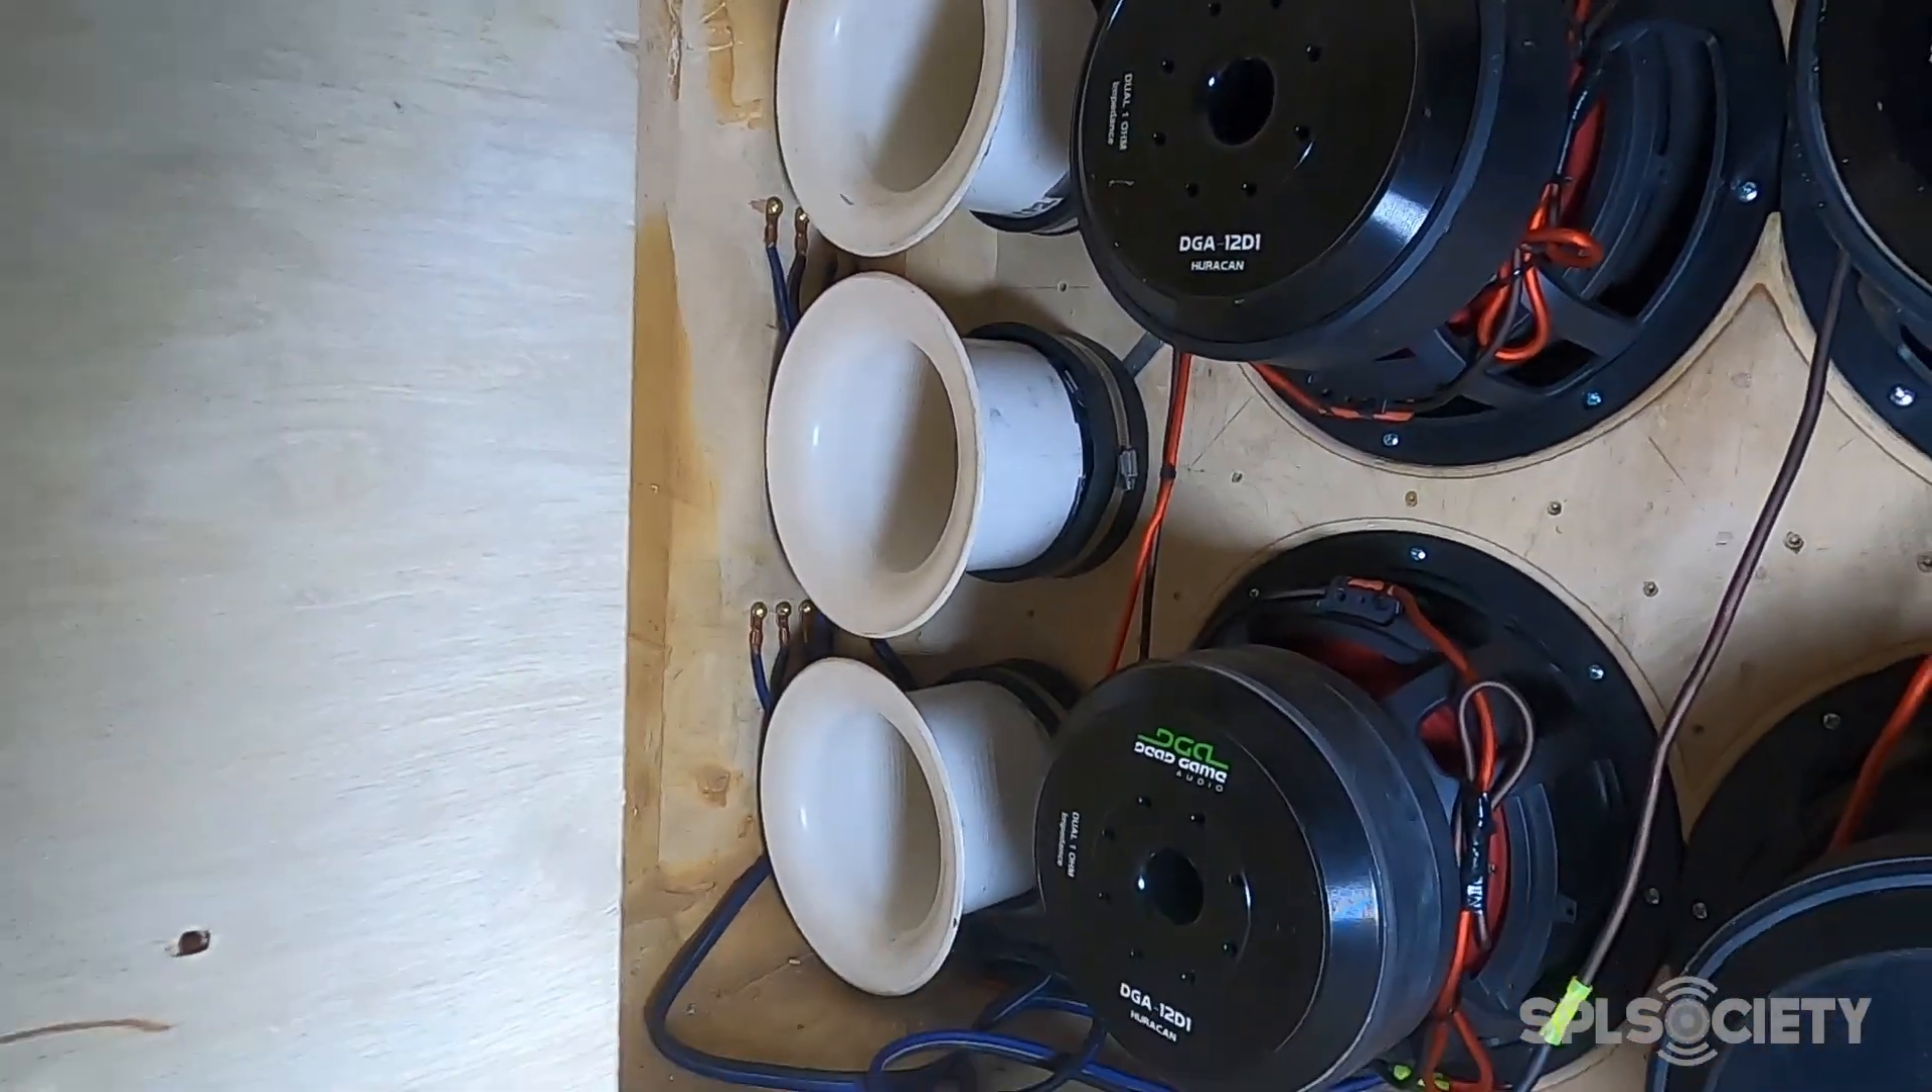Finally got all the woofers back in got all my wires hooked up got the ports back in.